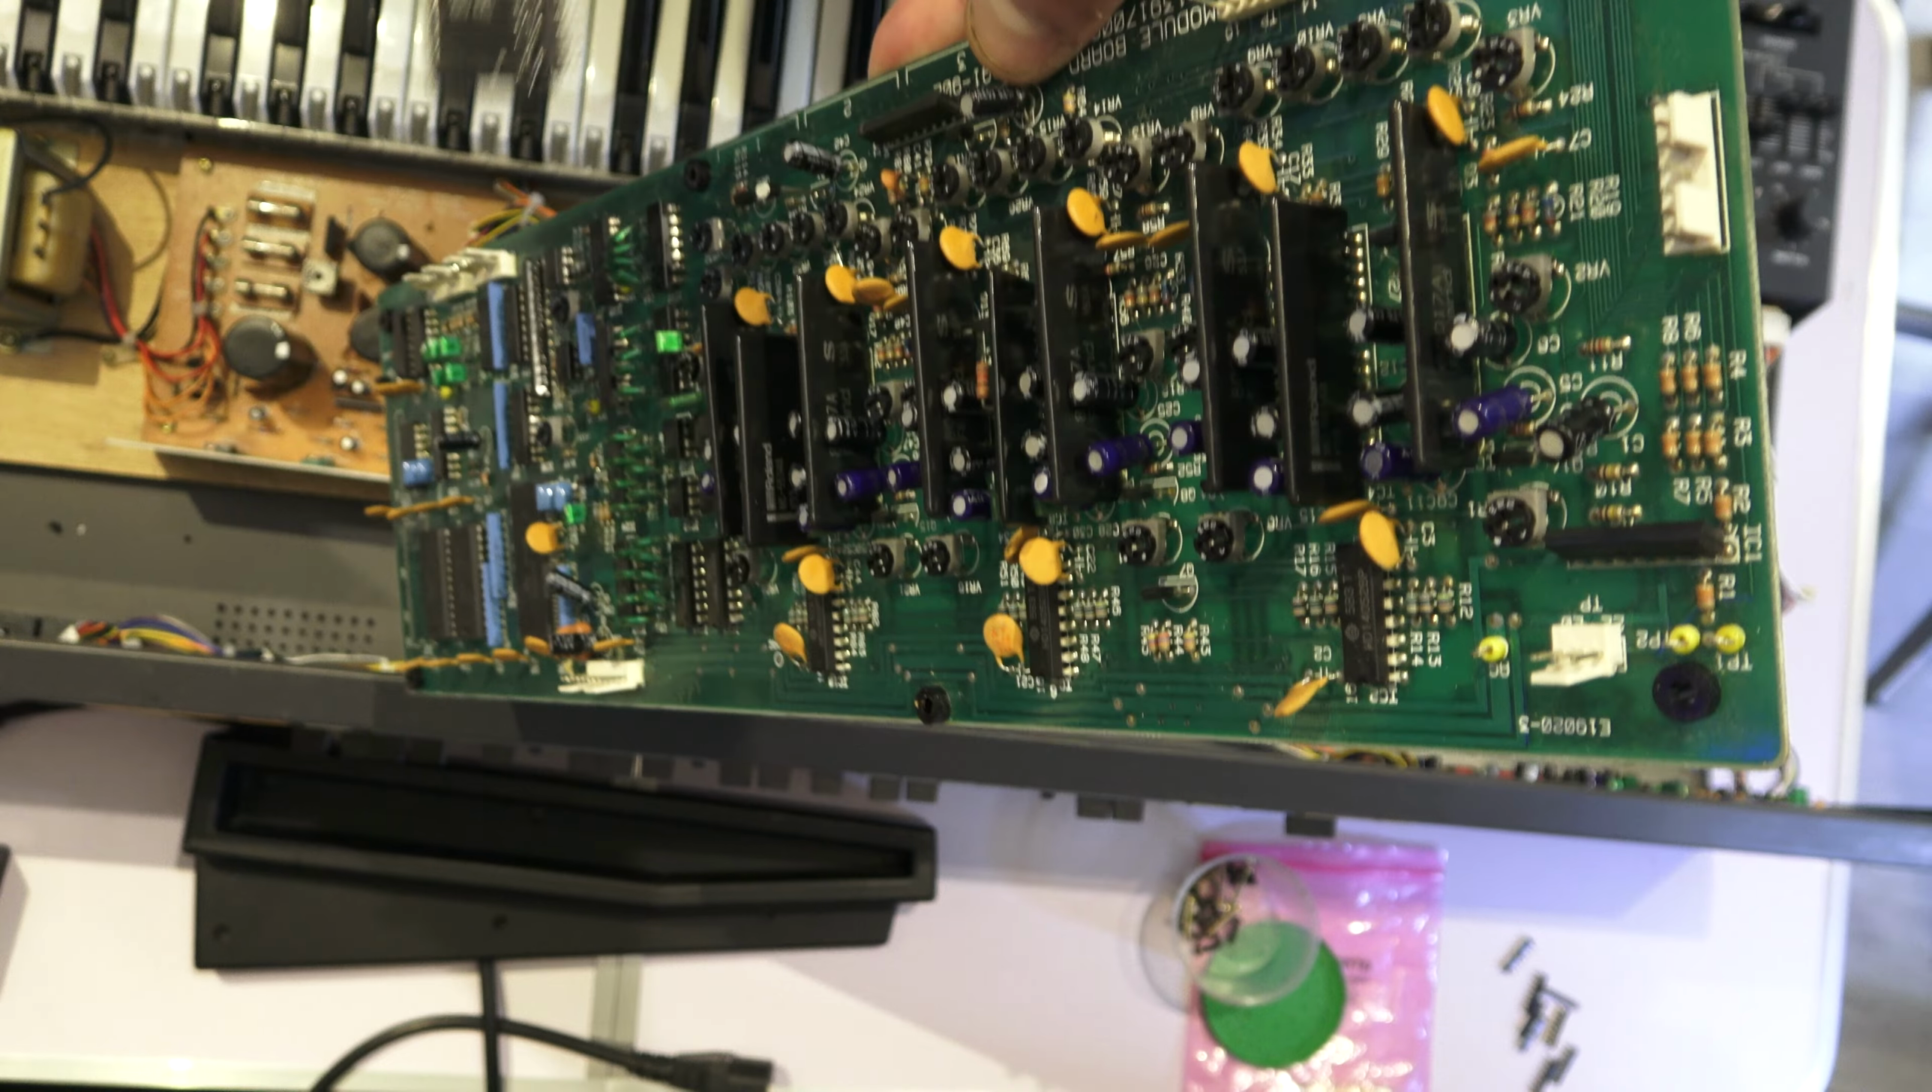So here we have the board removed and effectively what I'm going to do is take out these ICs and then socket them like this.